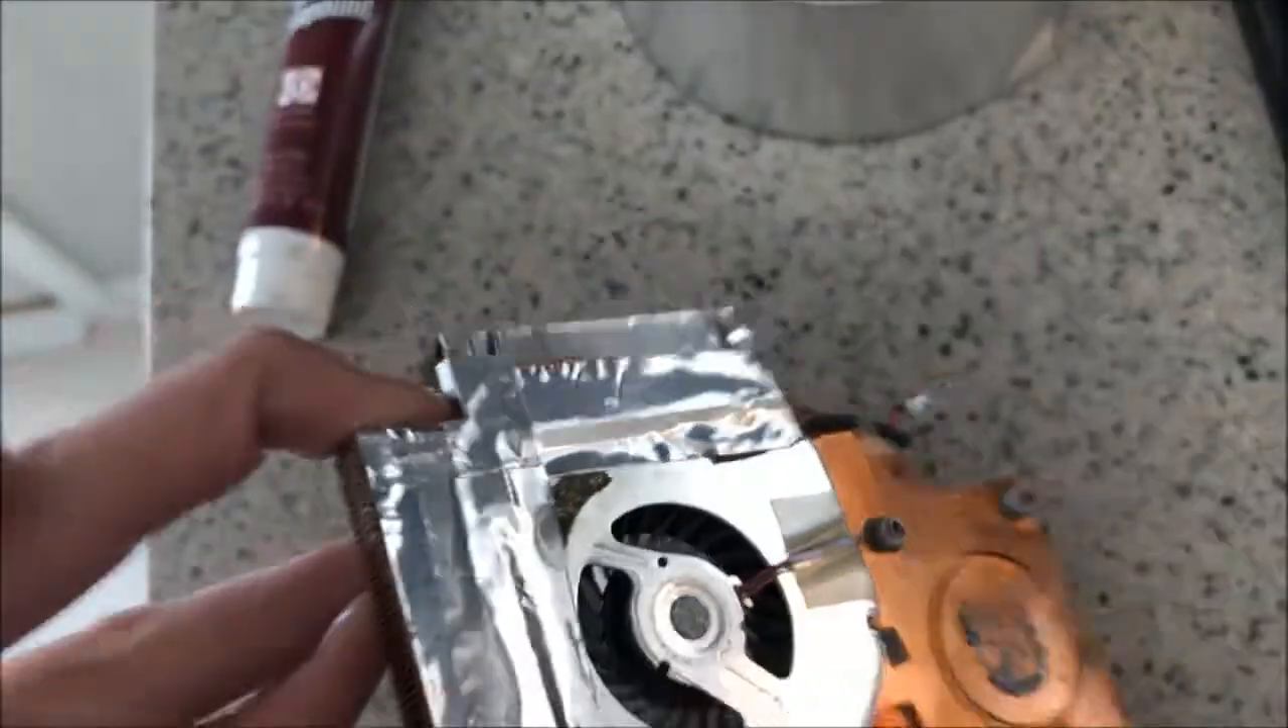Well, it's all back together with new foil tape here to hold everything down.